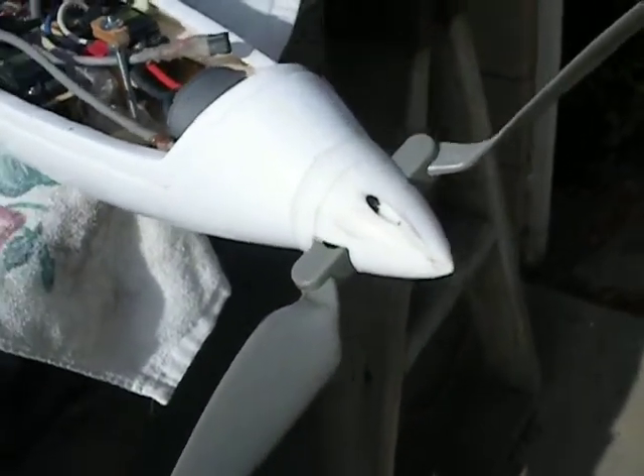So, I found a spinner set that does fit, and it's from a Tower Hobbies siren kit. And that just about fits the front of the fuselage here.